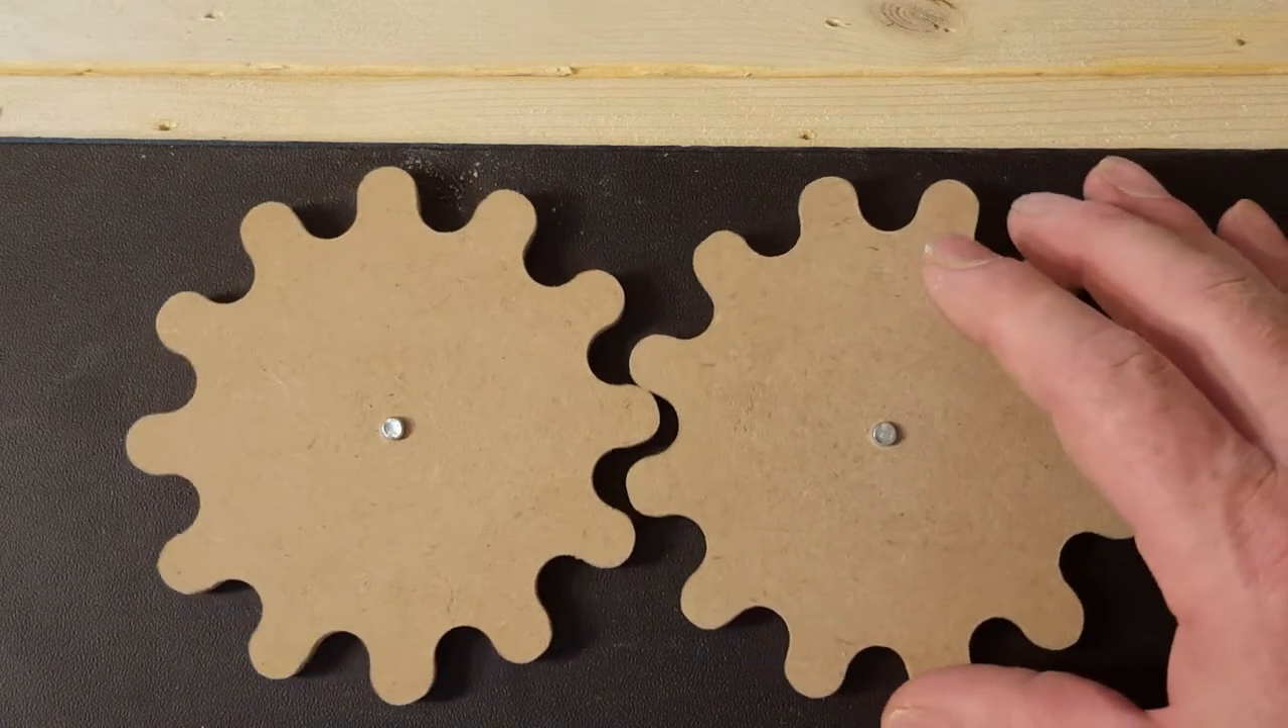You can see how much of a gap there is between the two gears and how much backlash there is.